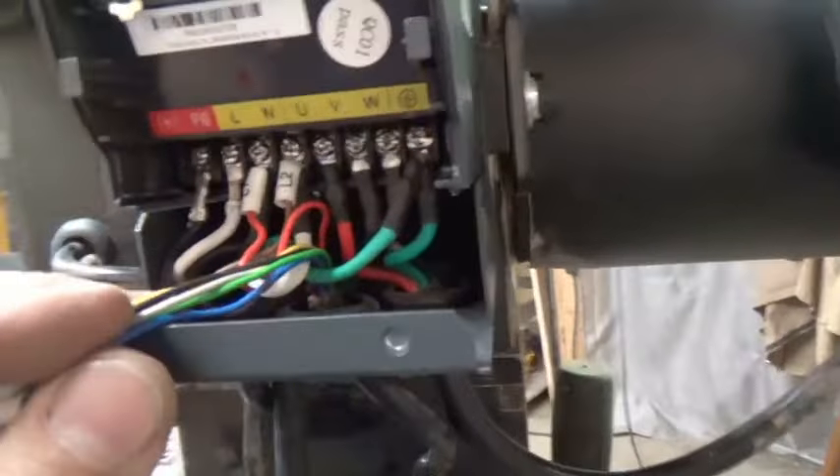I'm at the point now where the only thing left to do is to terminate these five control wires.